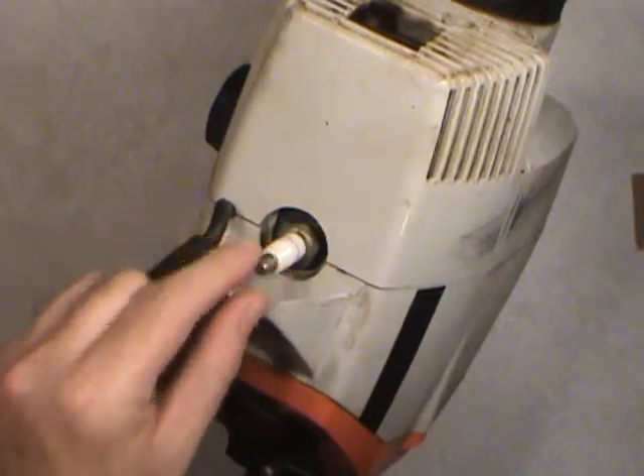Now, I had to back up here to show you the spark plug is still installed.